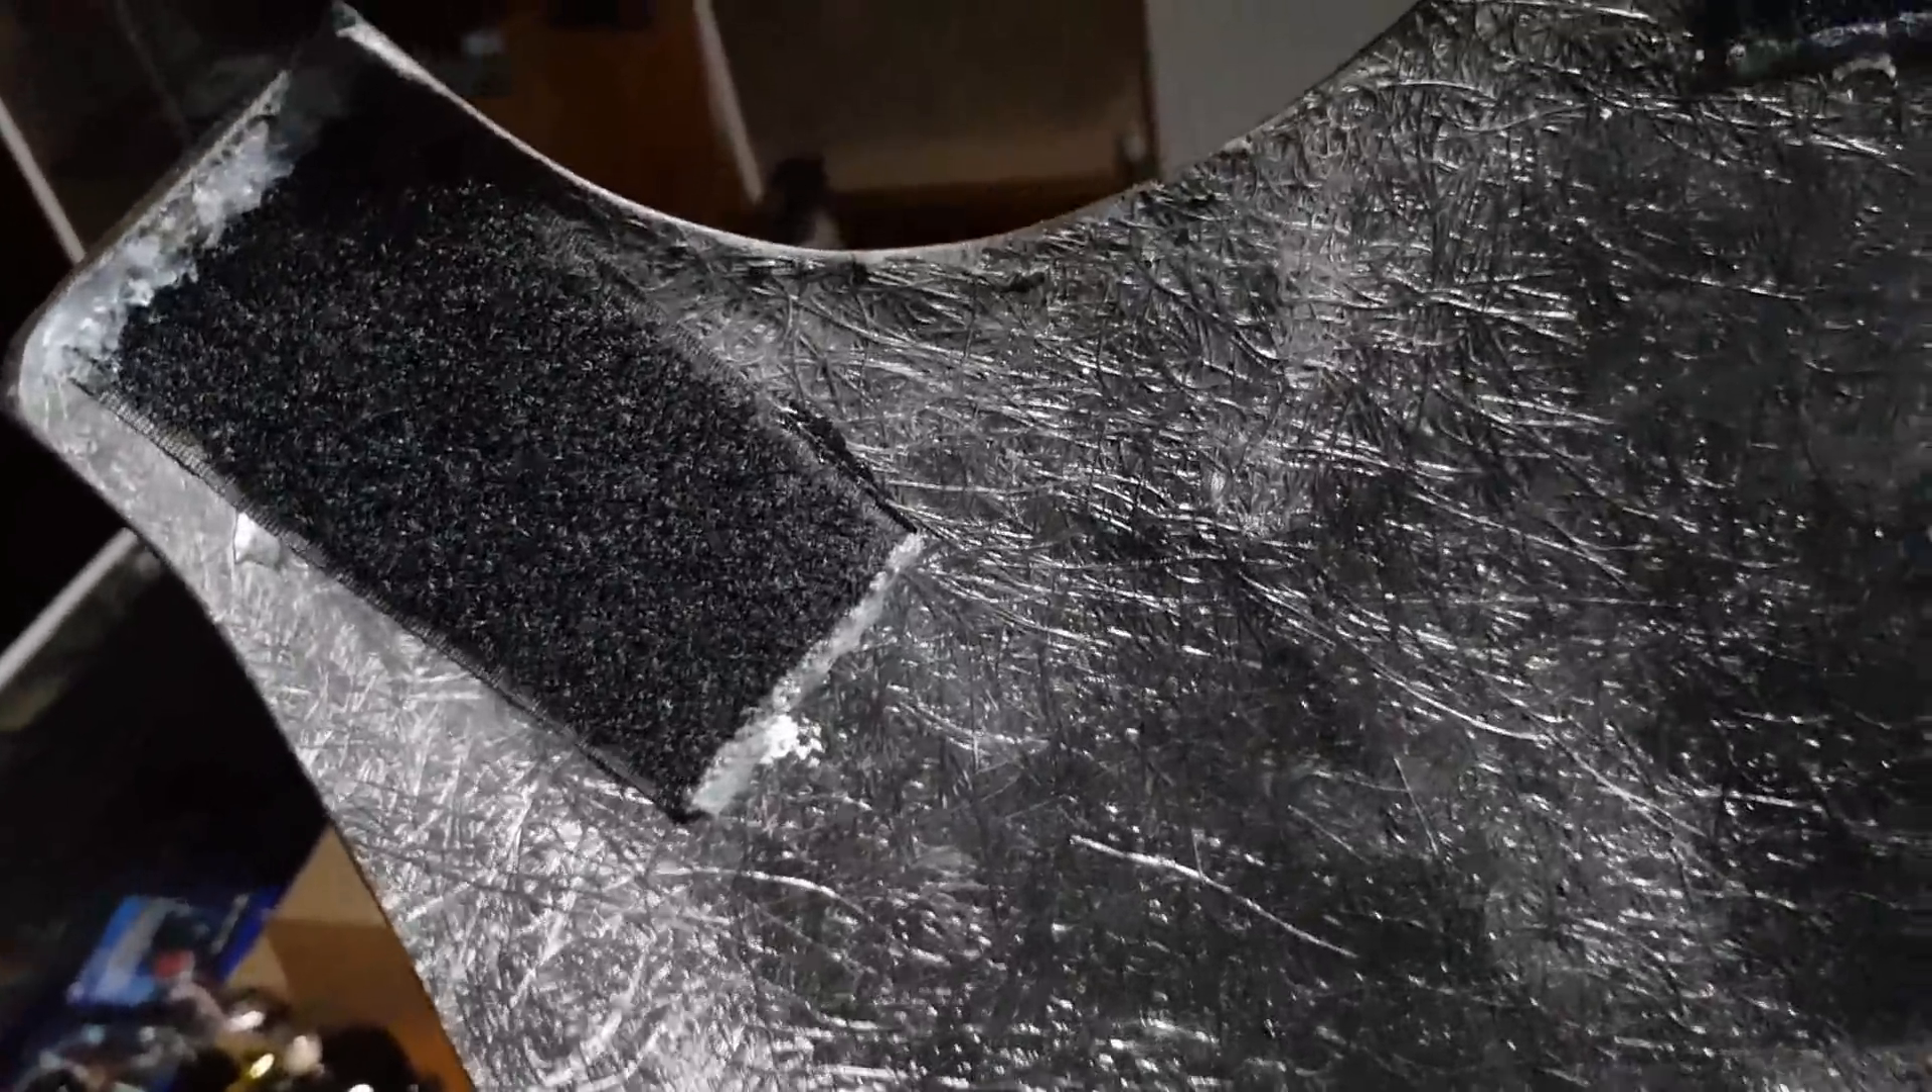The velcro is just stuck in place like so.